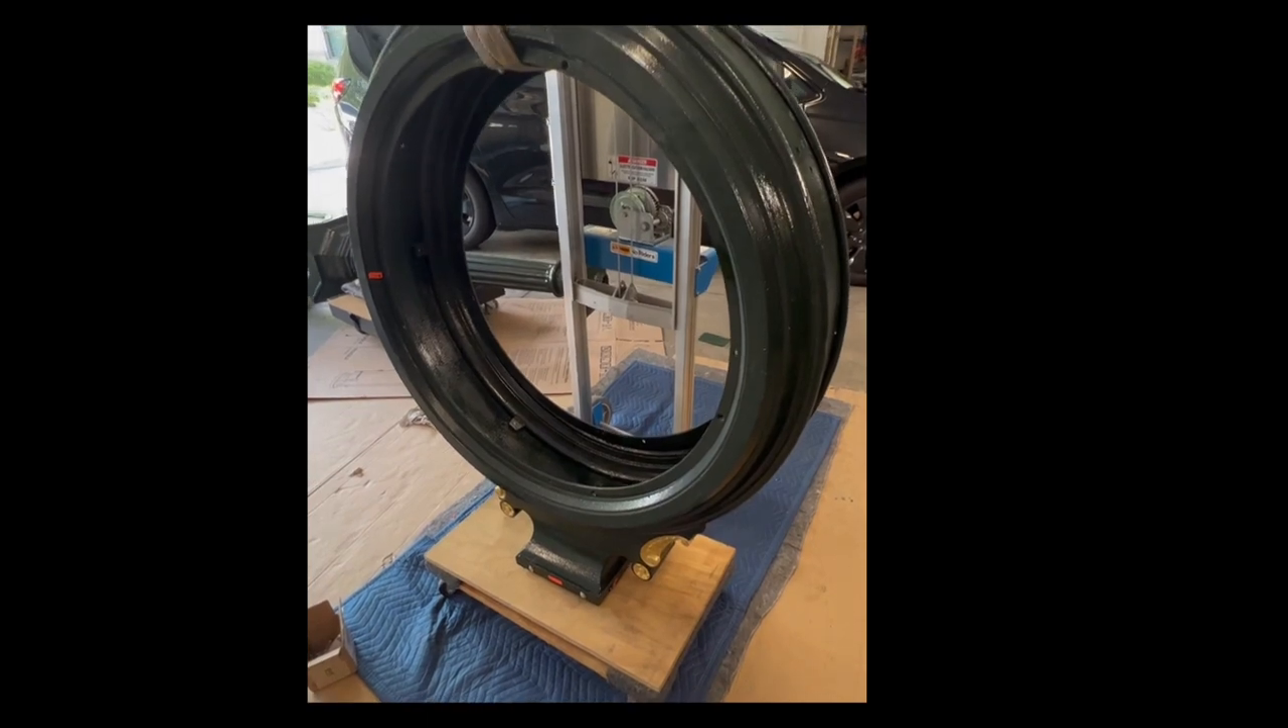We have the main ring set on the saddle and we'll get this bolted up and then we'll put the crown on top.